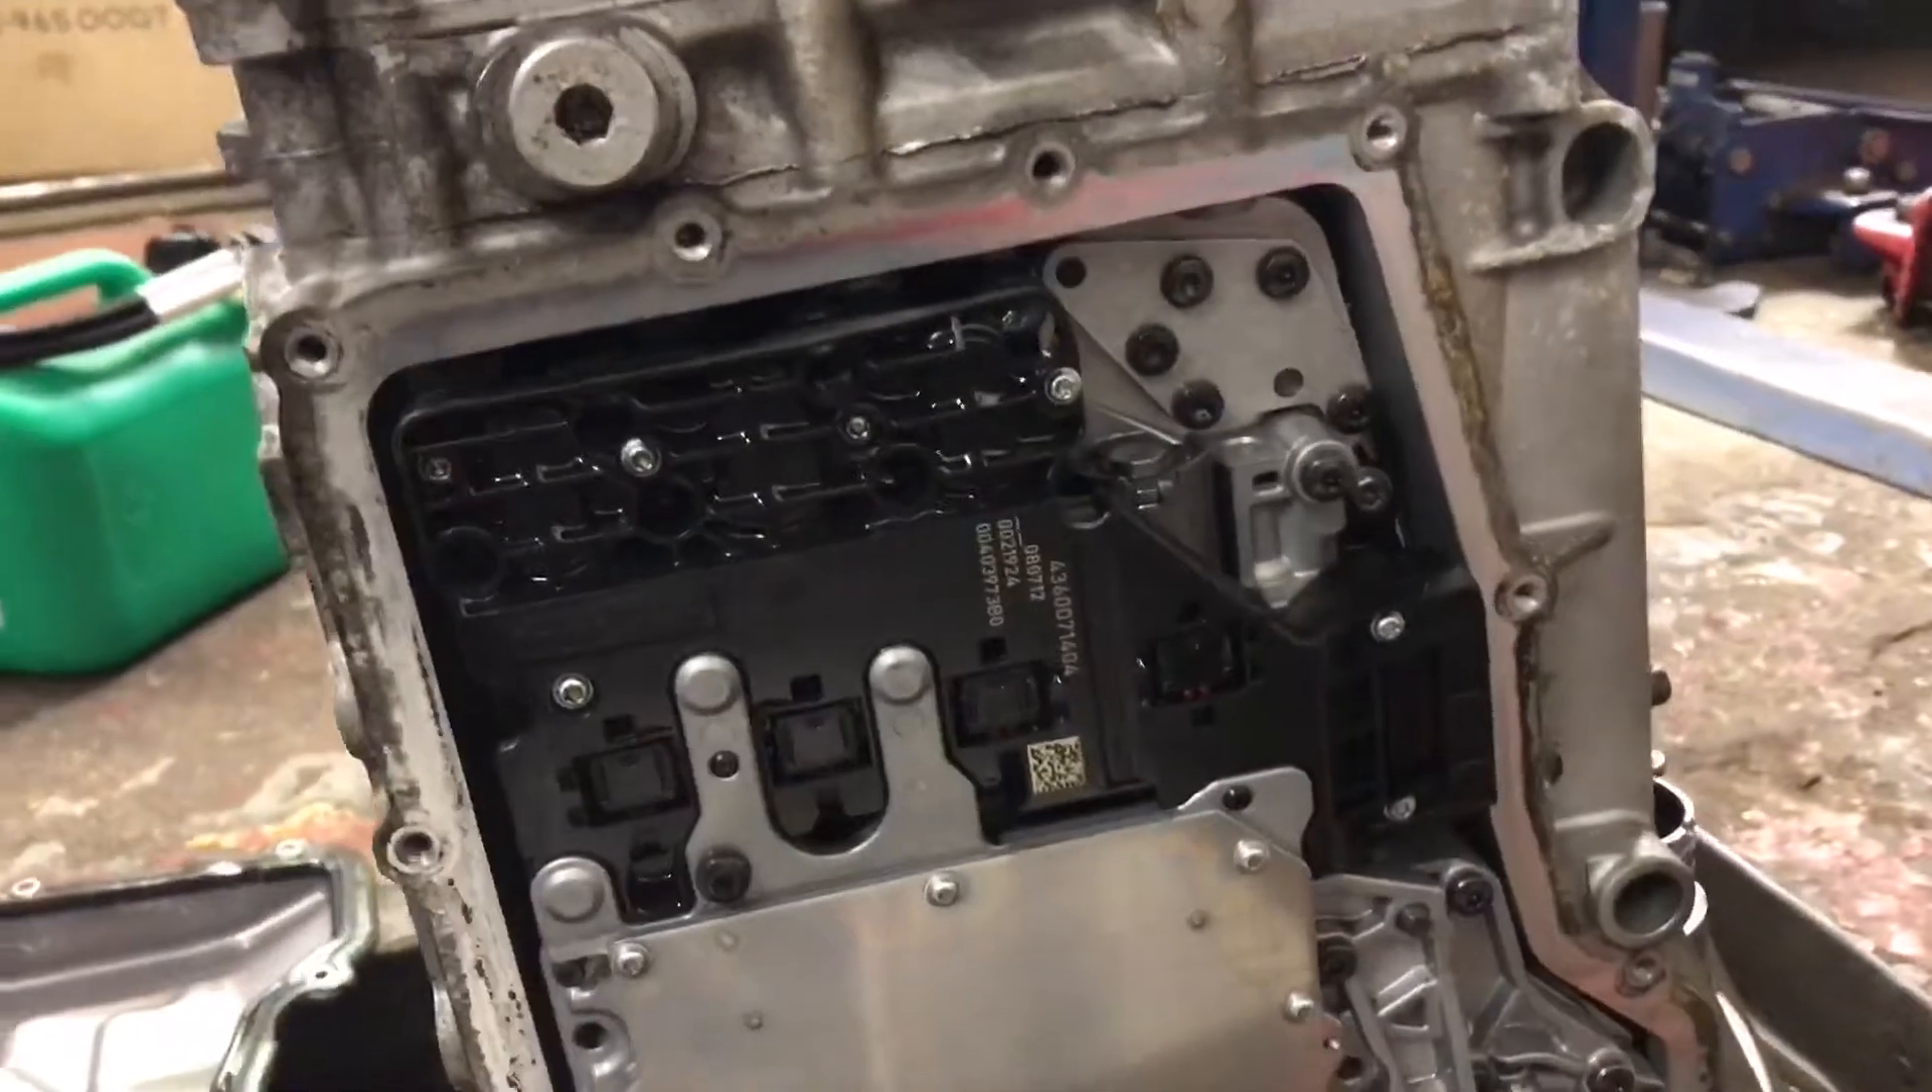Here's the casing off of the mechatronics which is the electronic side of the DCT removed.